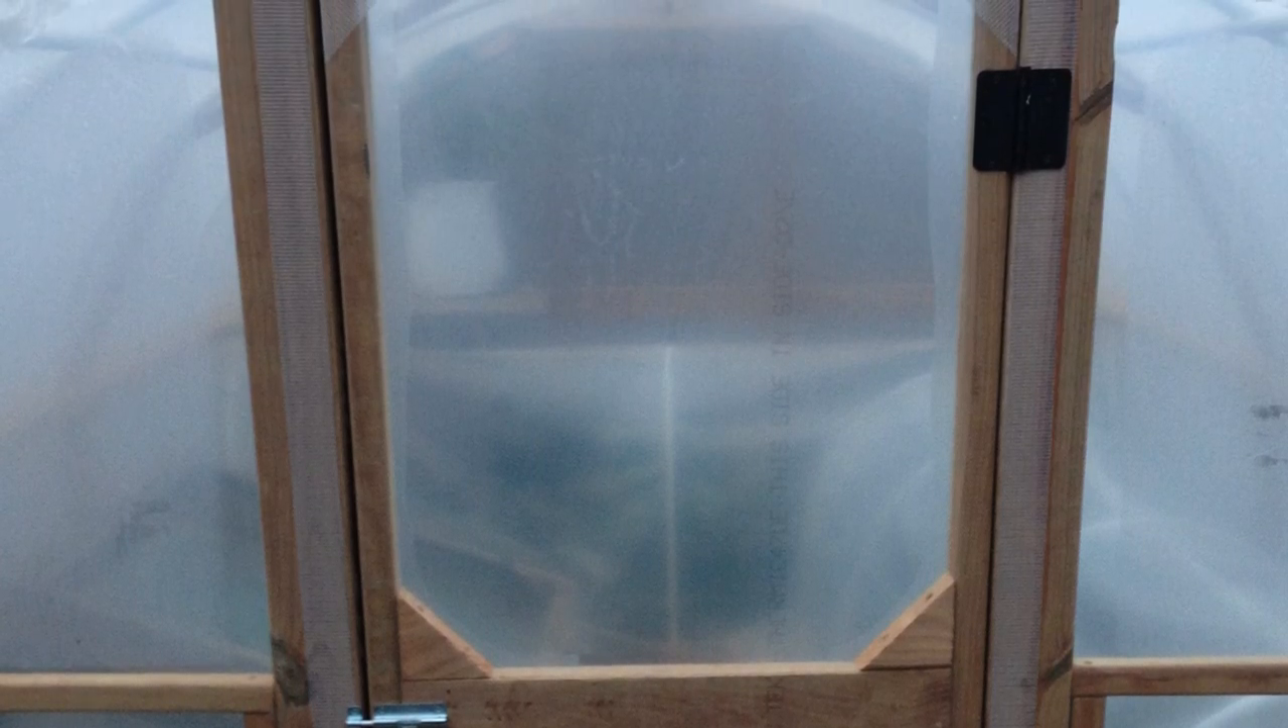This is what the door looked like after being installed.